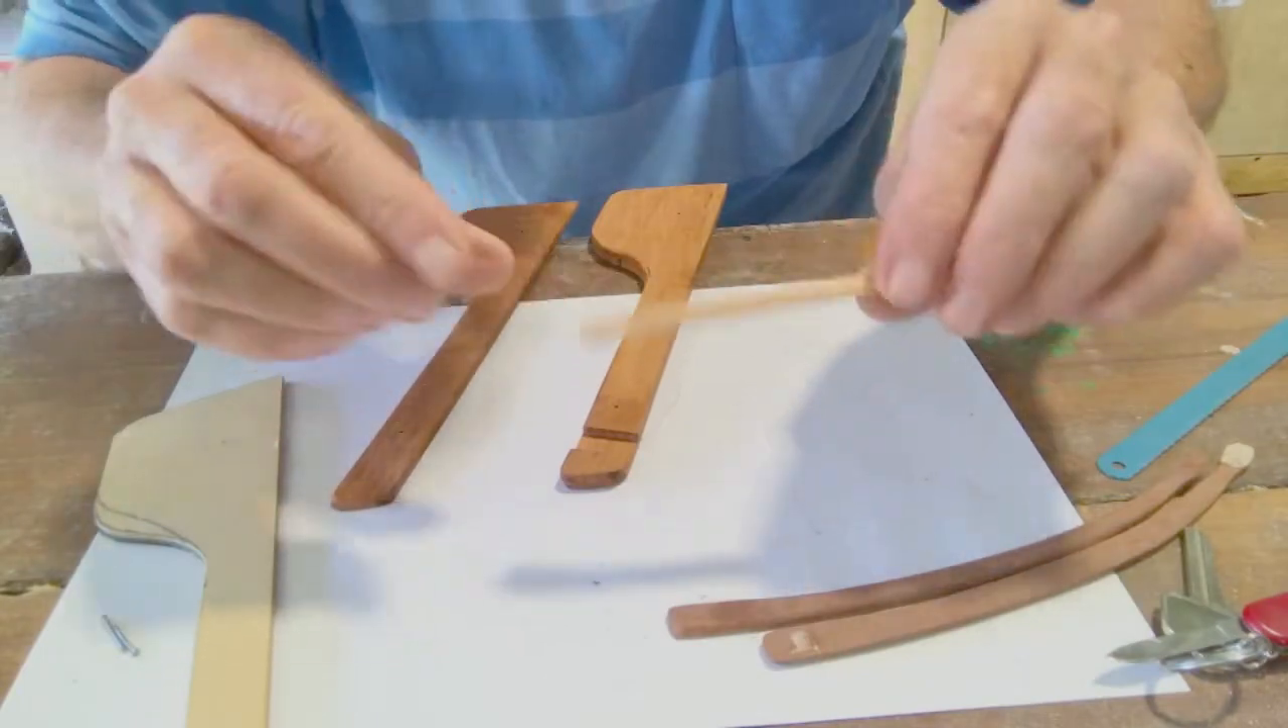I've separated these pieces of the tiller.